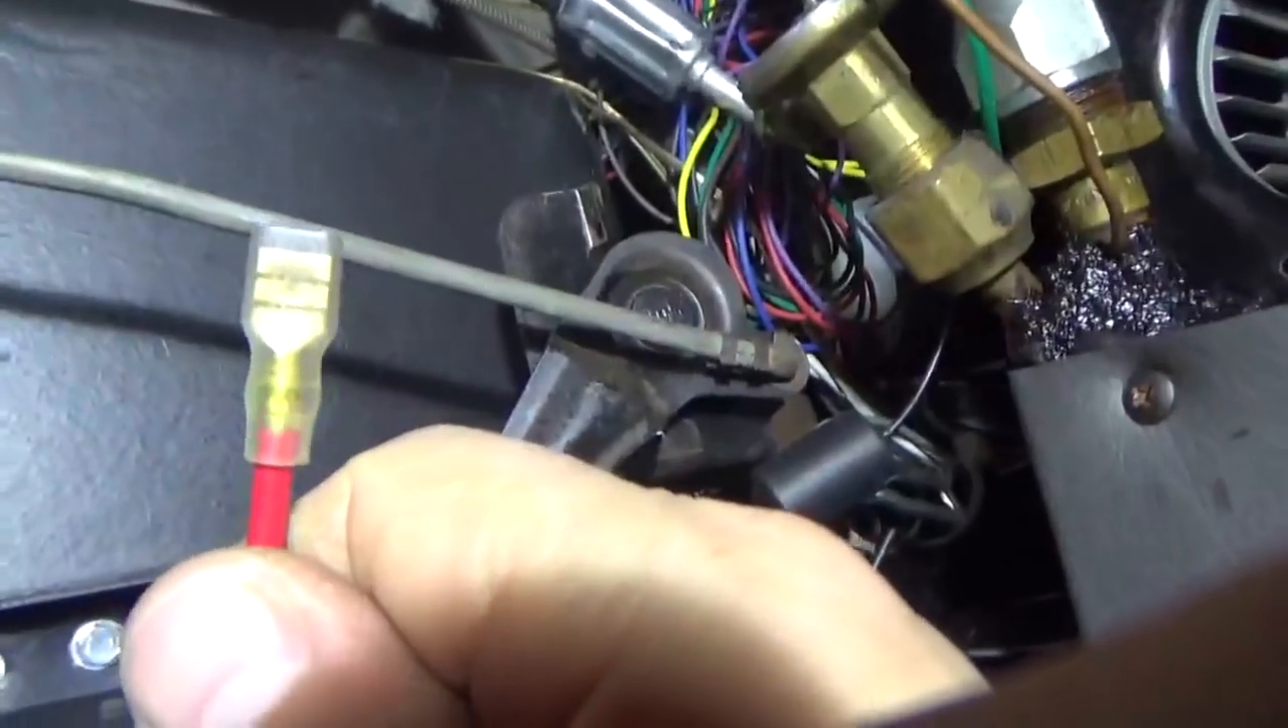So now all we need to do is hook up this power side.